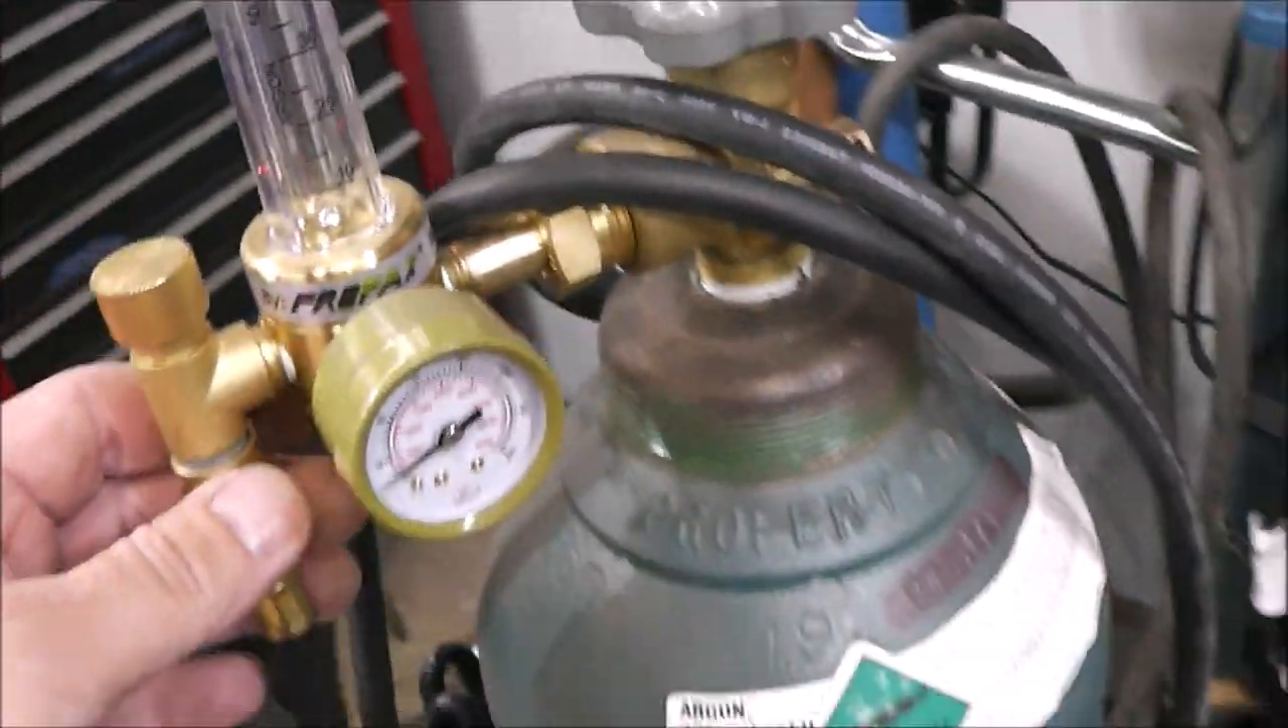So, we got the bottle on.